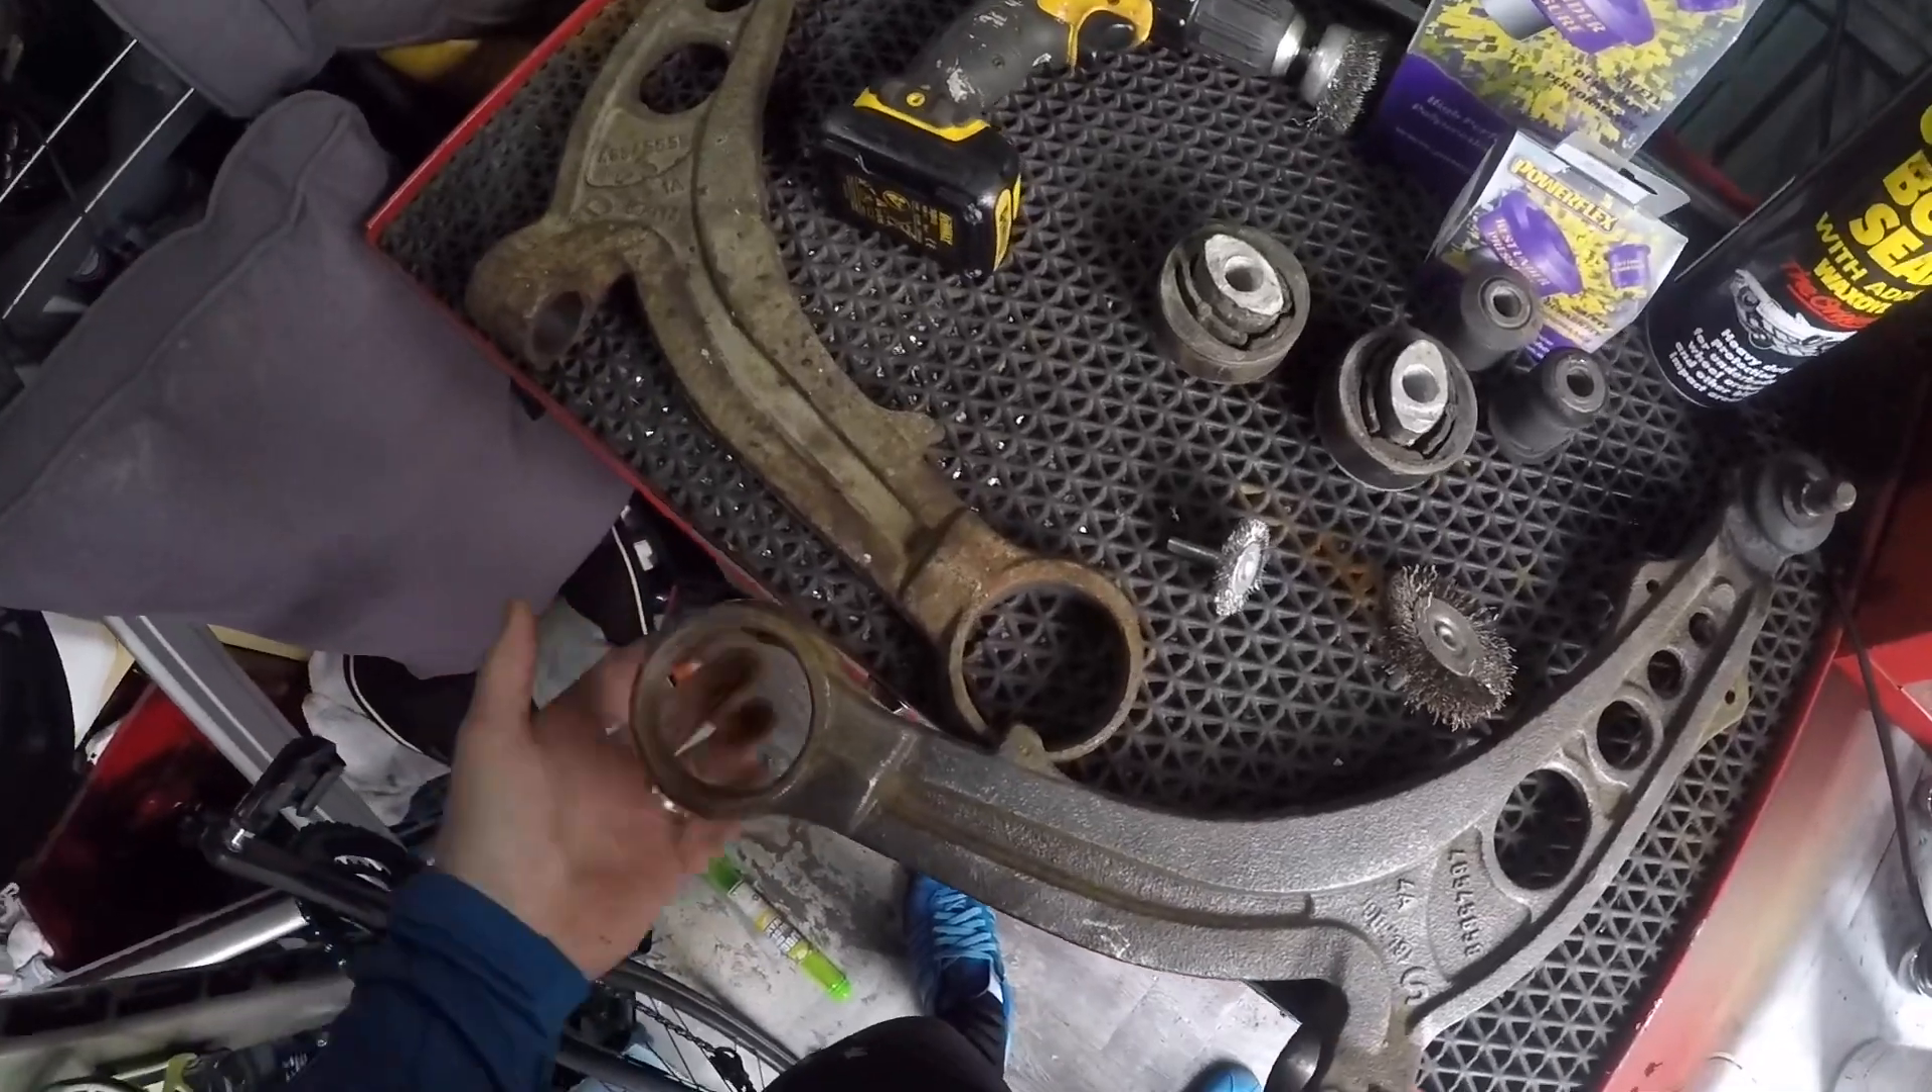As you can see I got the wishbones removed and I've already got the the bushes out of them both of them.